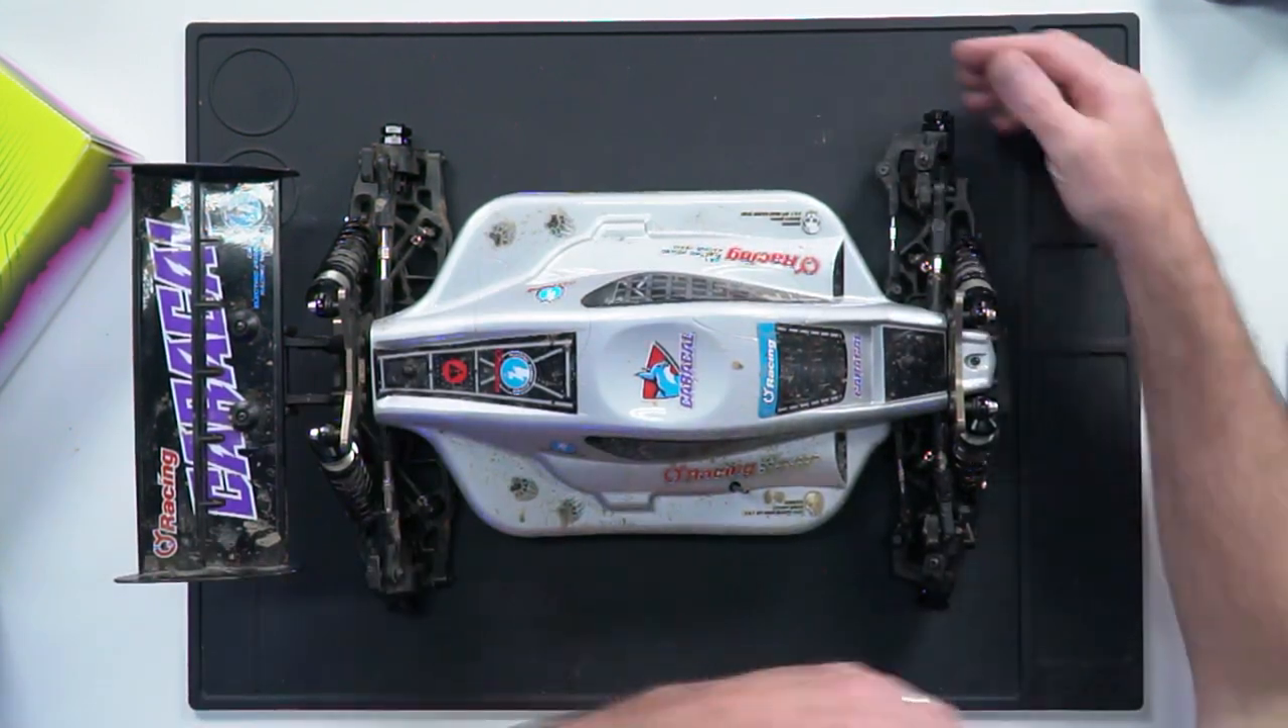Now, I usually start from the outside in, hence why the wheels are off.